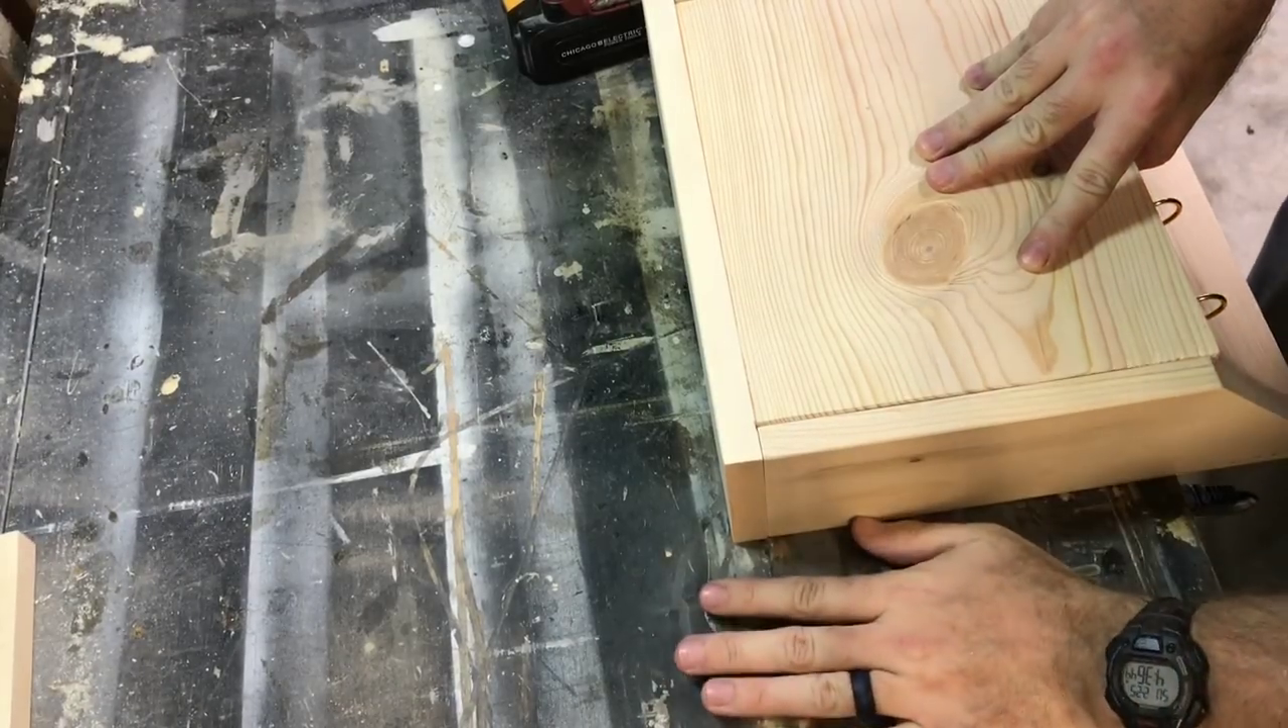All right so what i'm doing now is i've got the box together.